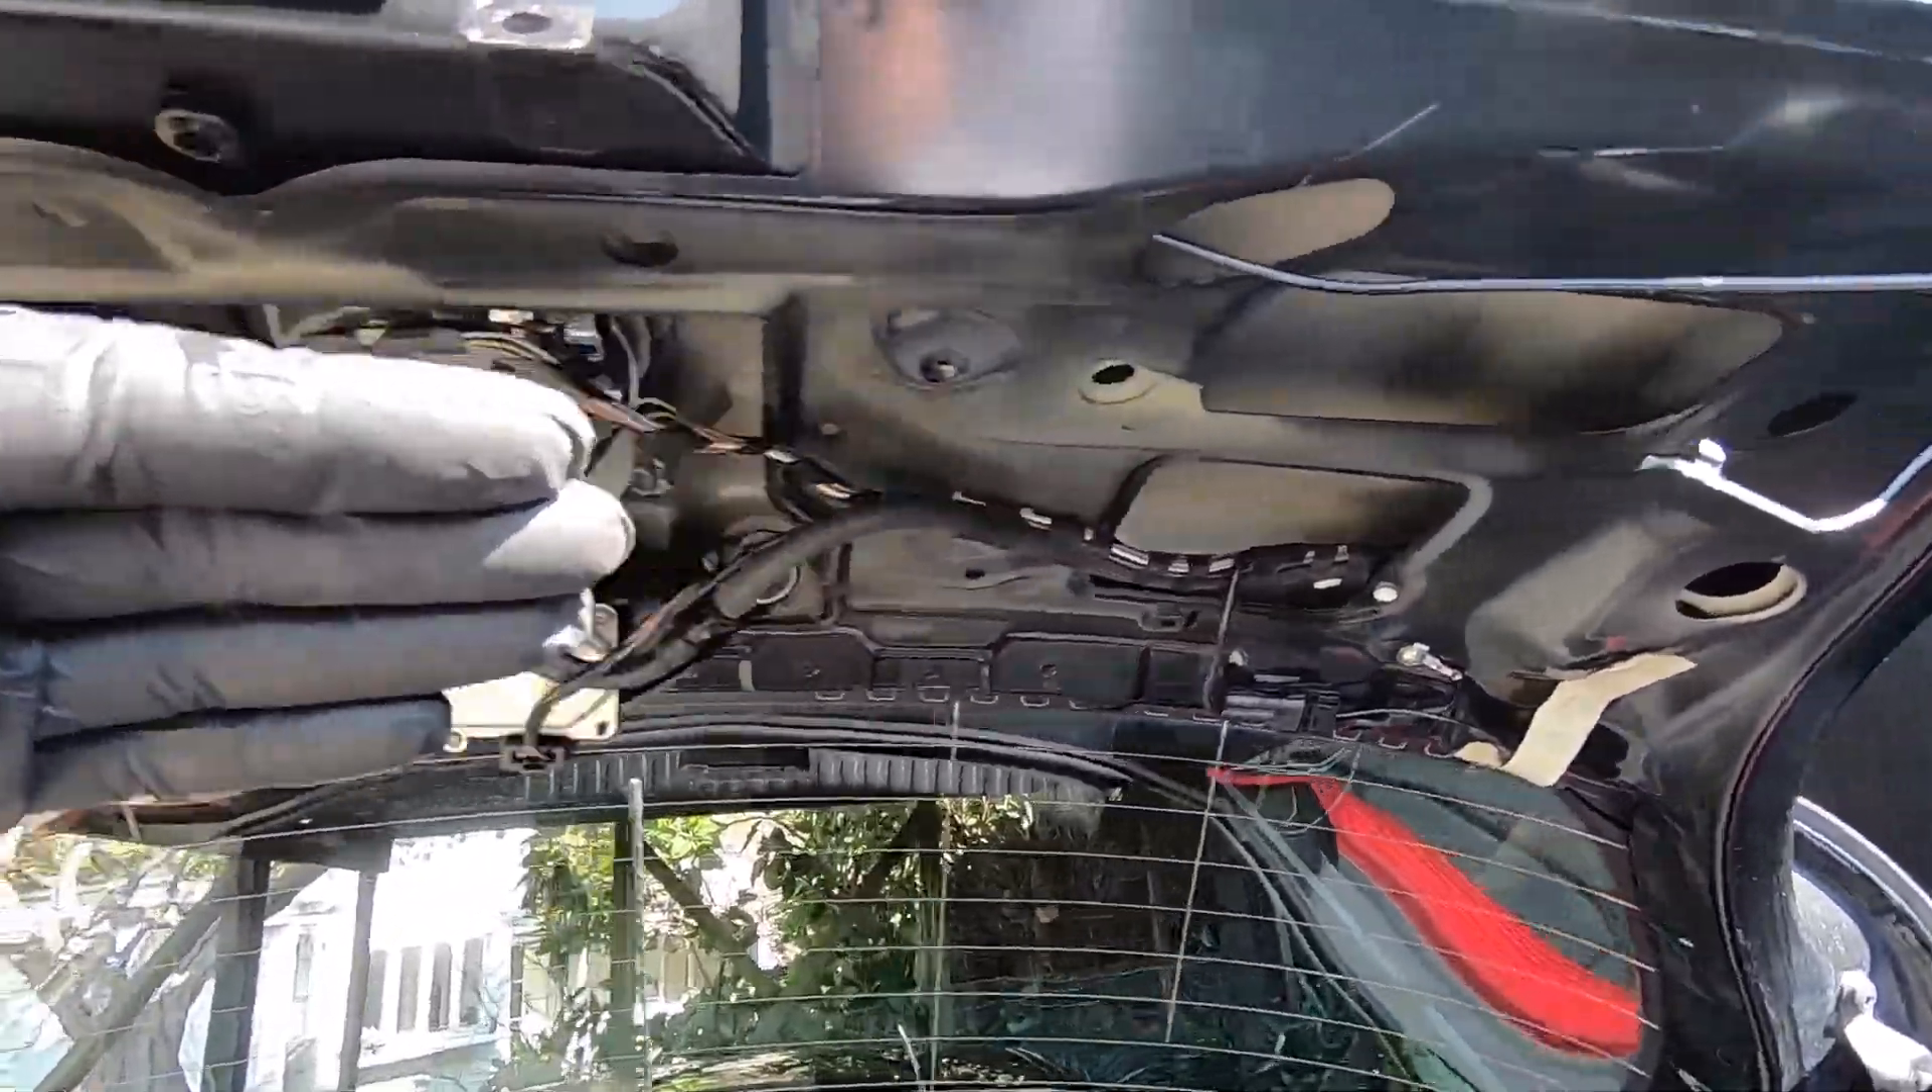Now then, you can see we've got all the plastic trim removed and just one other note, when you are removing that large piece away from here, you will also need to disconnect your wee boot pull cord there.